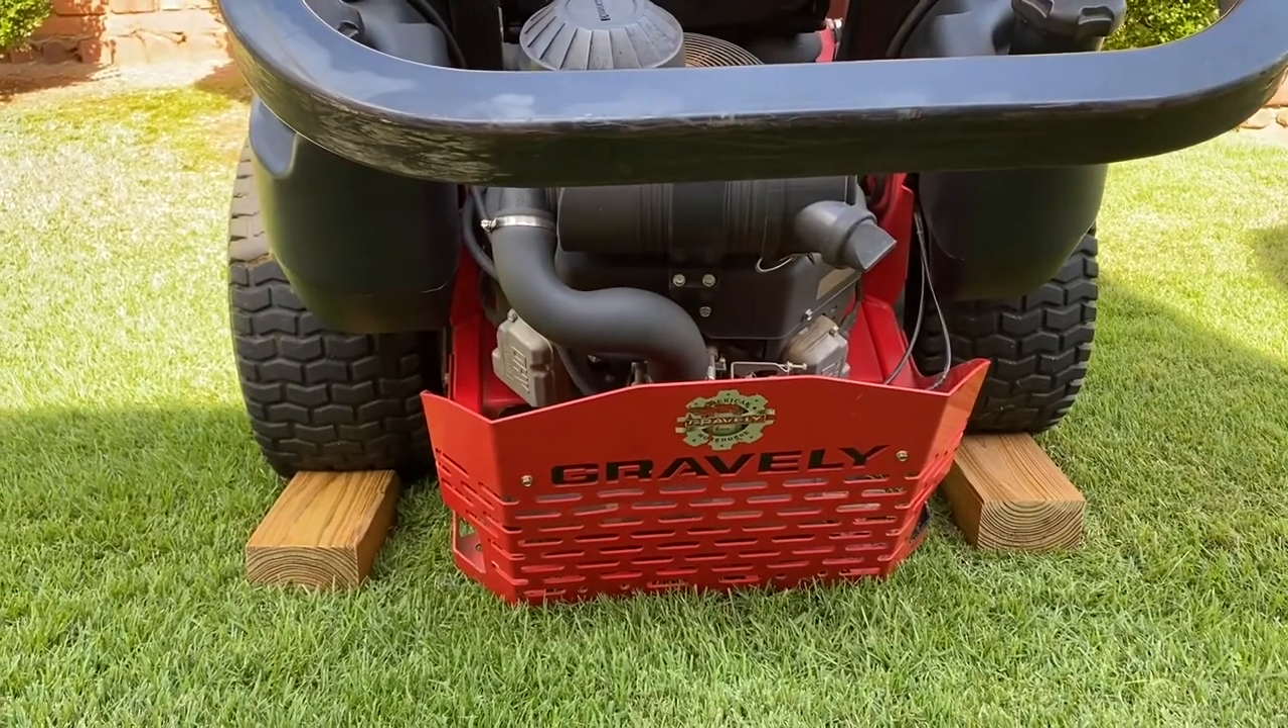Okay guys the first thing we've done is we've put the uh wood scotches under the back tires to keep it from rolling.